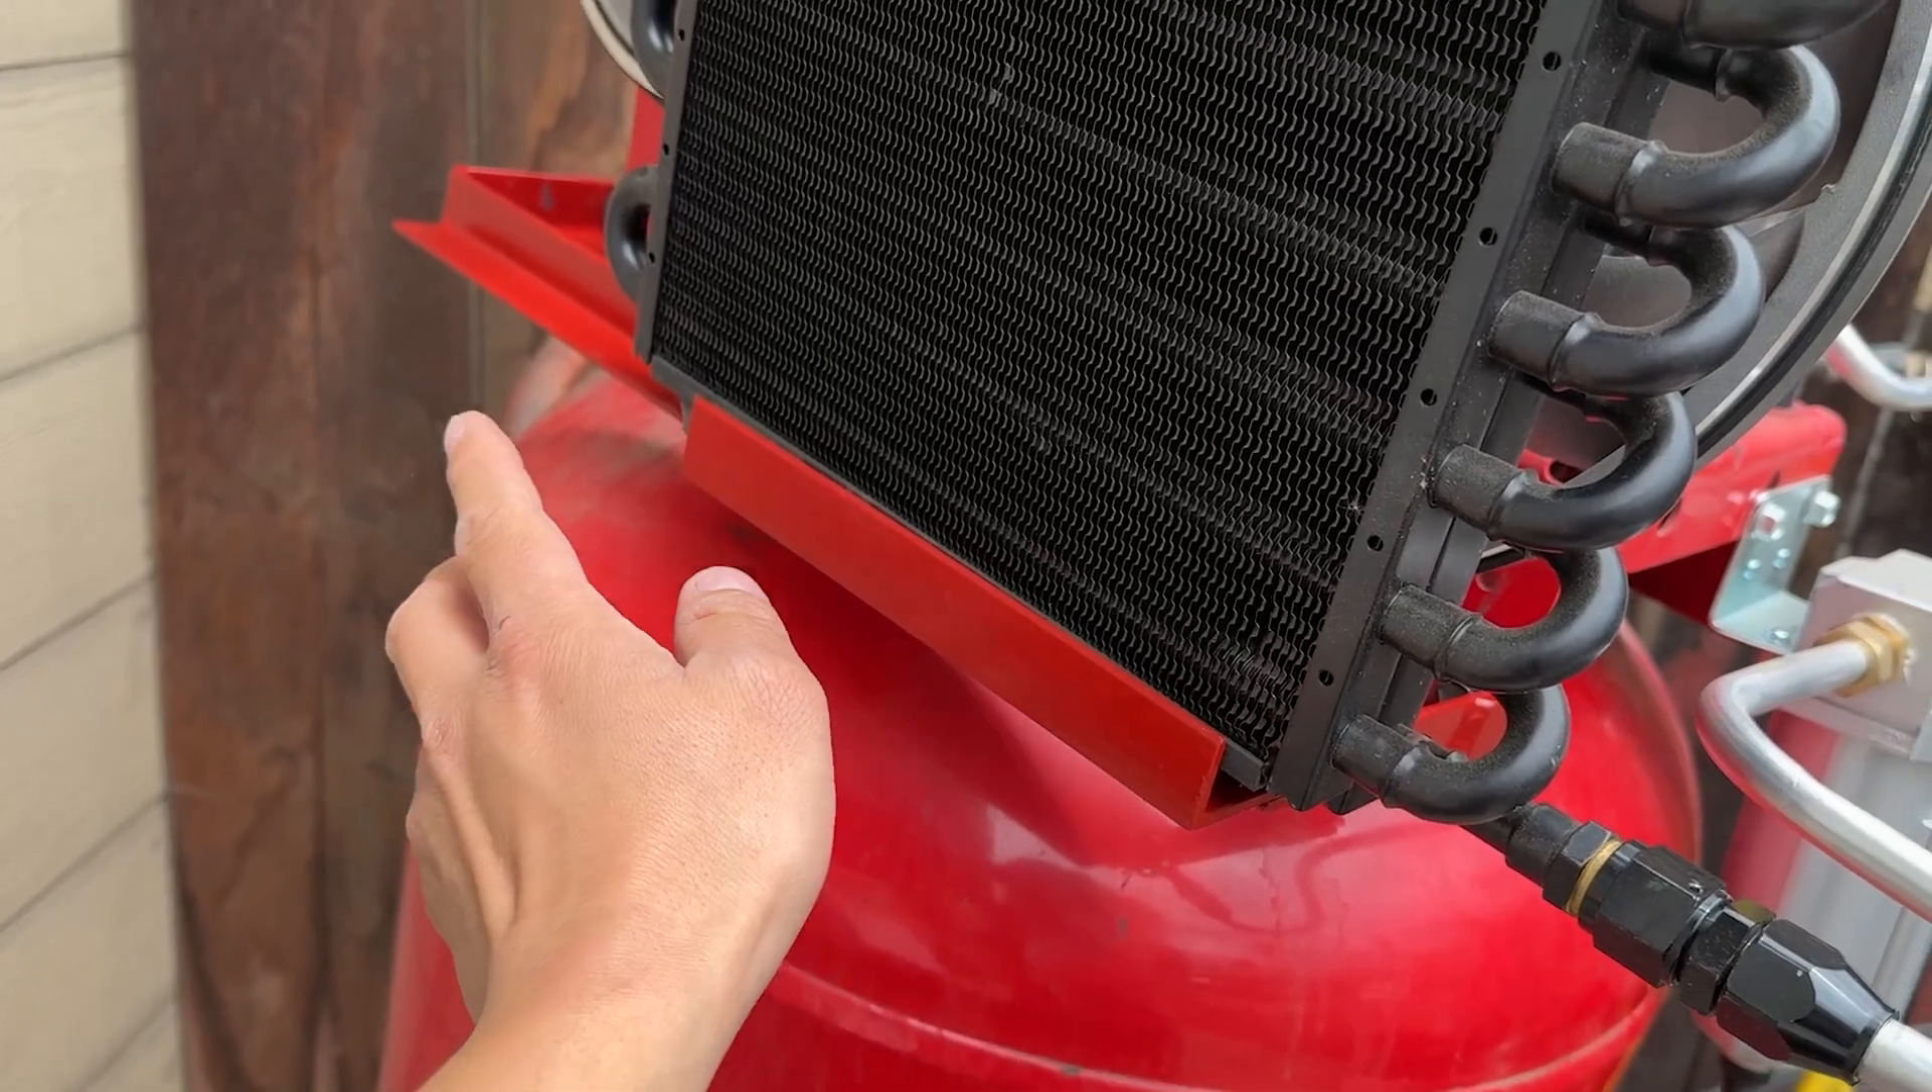But anyways the bracket is now installed and painted.